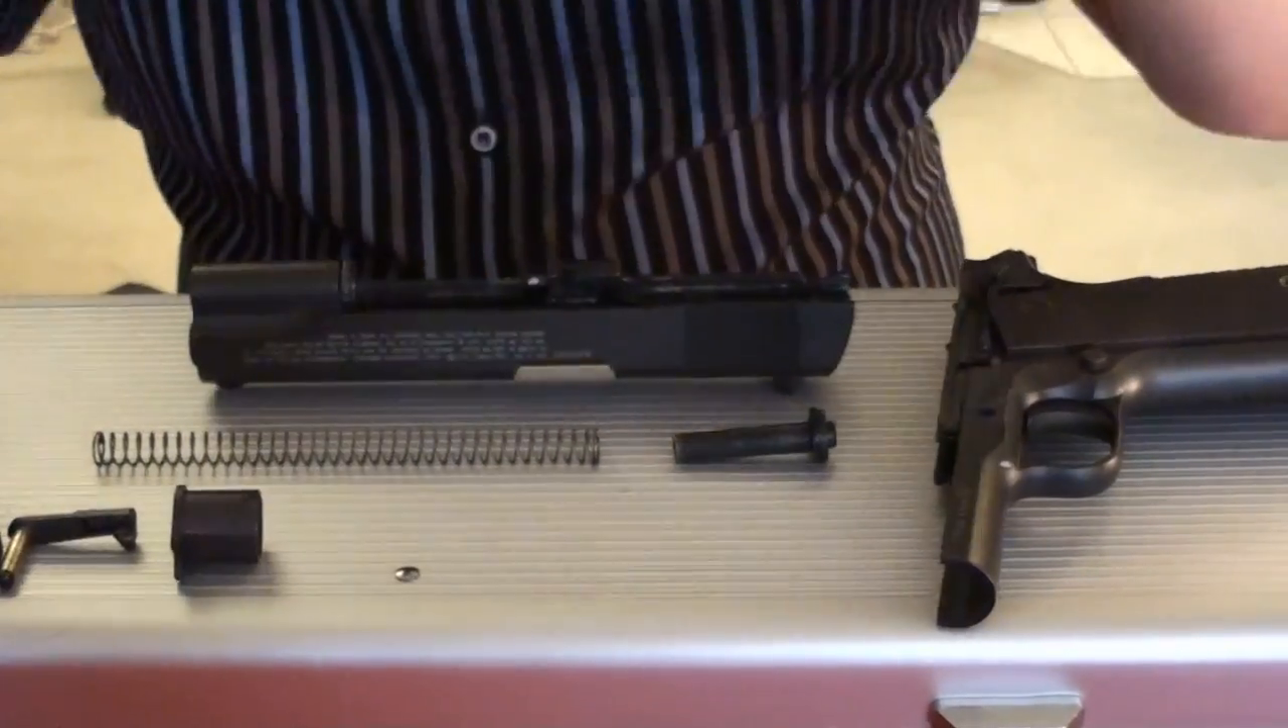Now, this is taken out, the recoil spring and the rod.